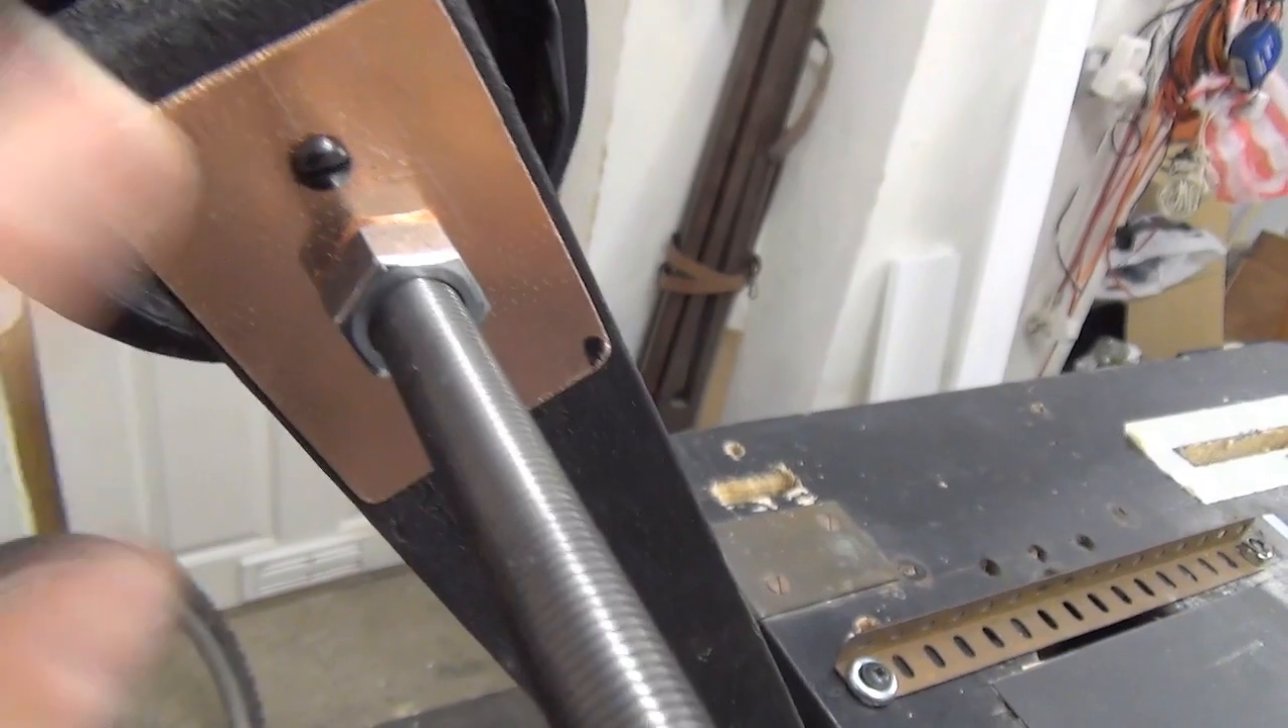I've now fitted a plate, which is actually a bearing plate really, to this take up, because this spindle has to turn in the take up arm.